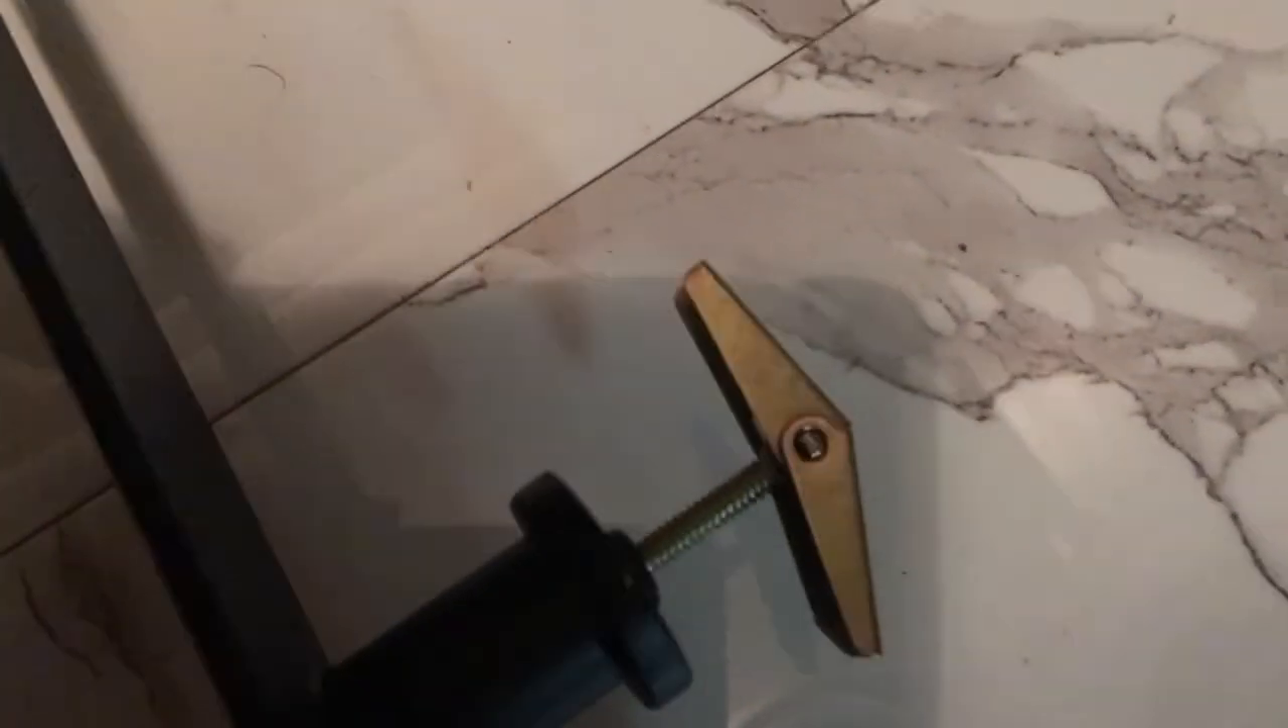So I've got the toggle all set up.